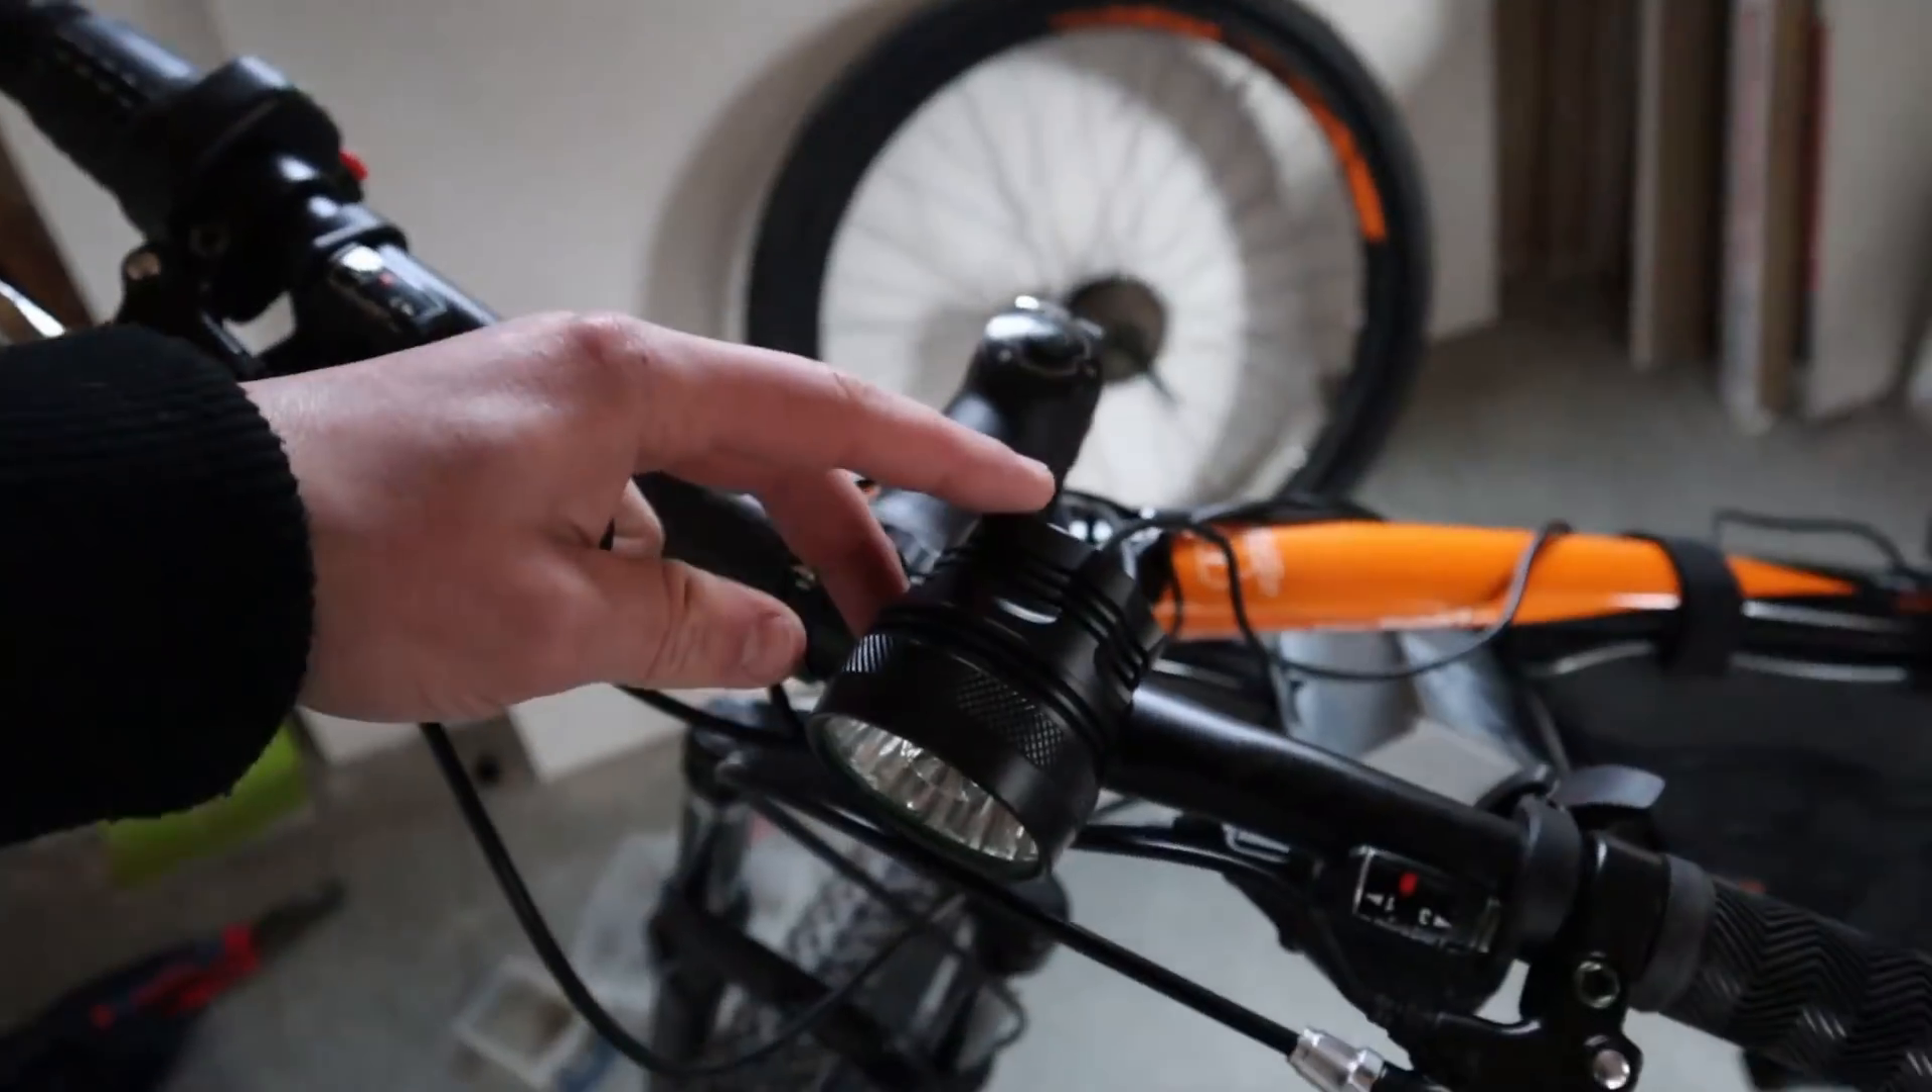All right, you guys, so after a few issues, like the battery not charging right, I've finally put together the bike. I've also added a LED headlight.